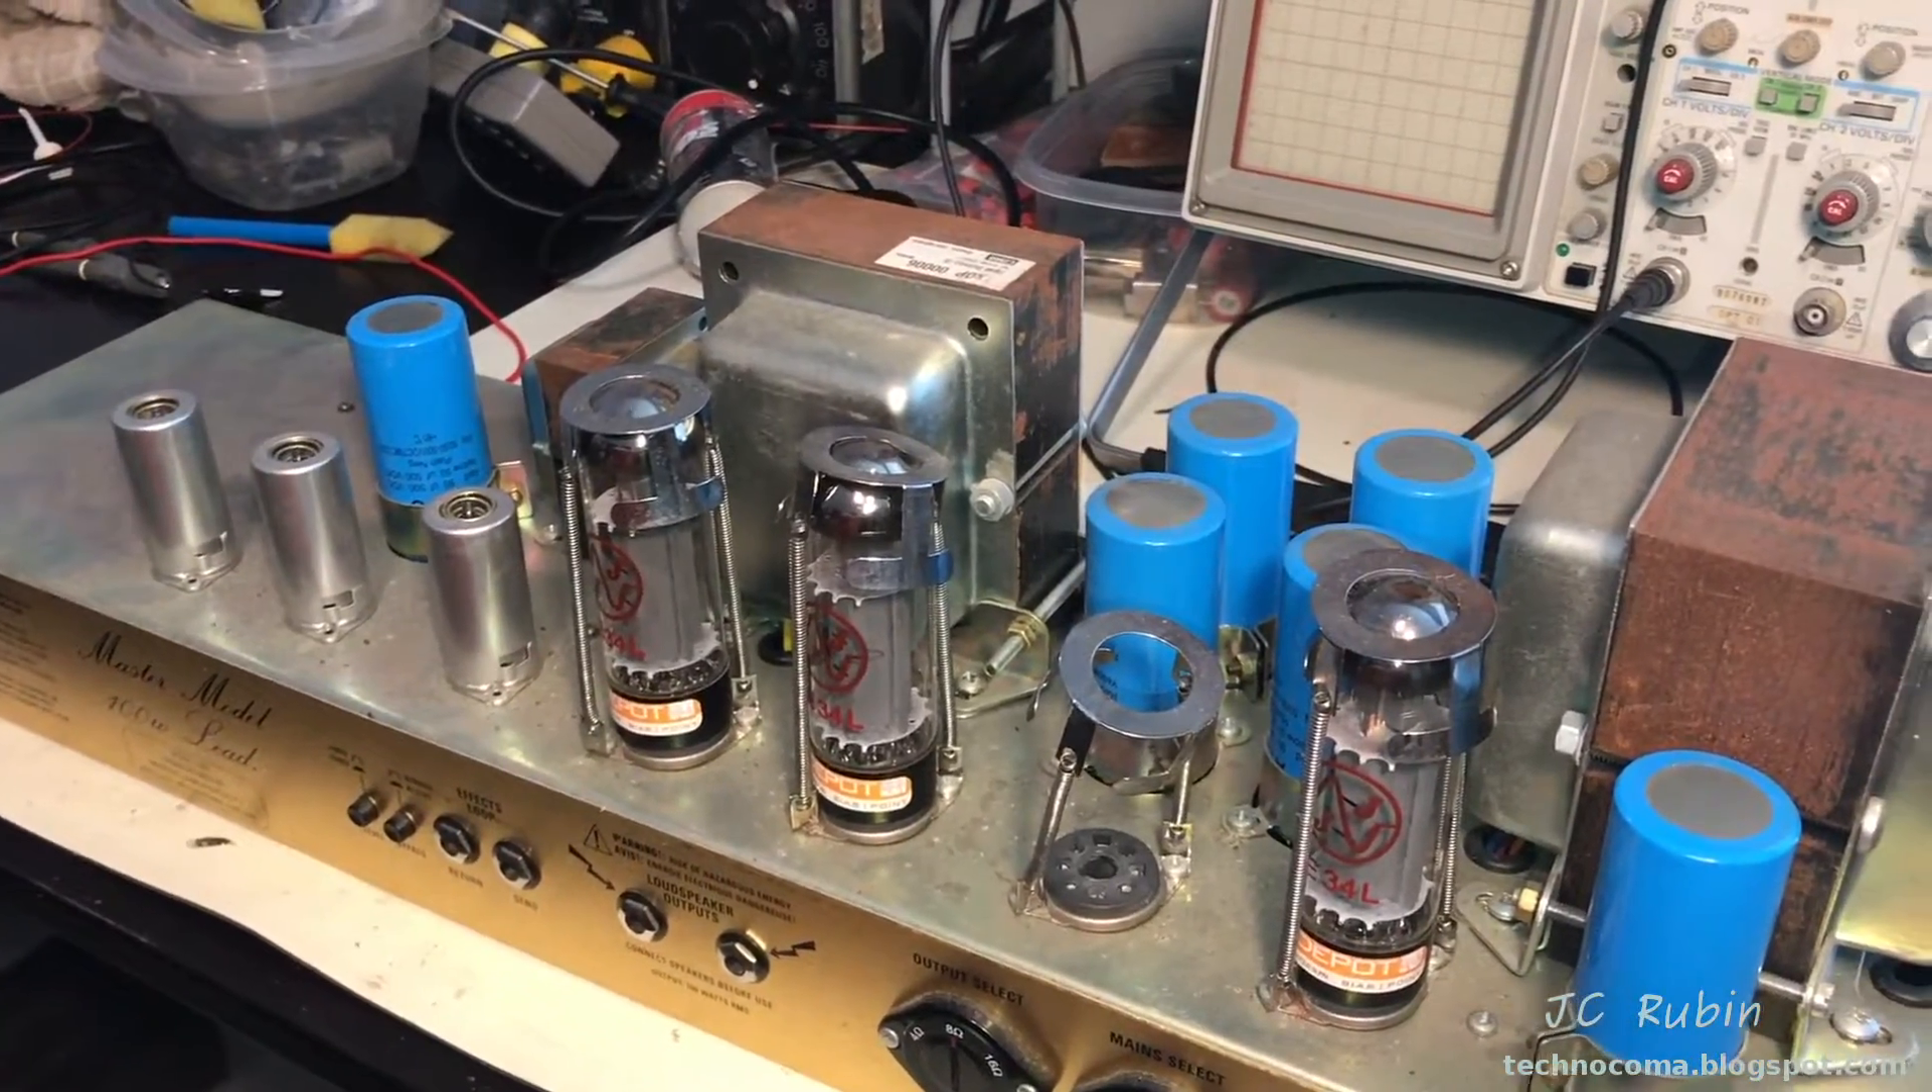Got the amplifier out of the cabinet now.